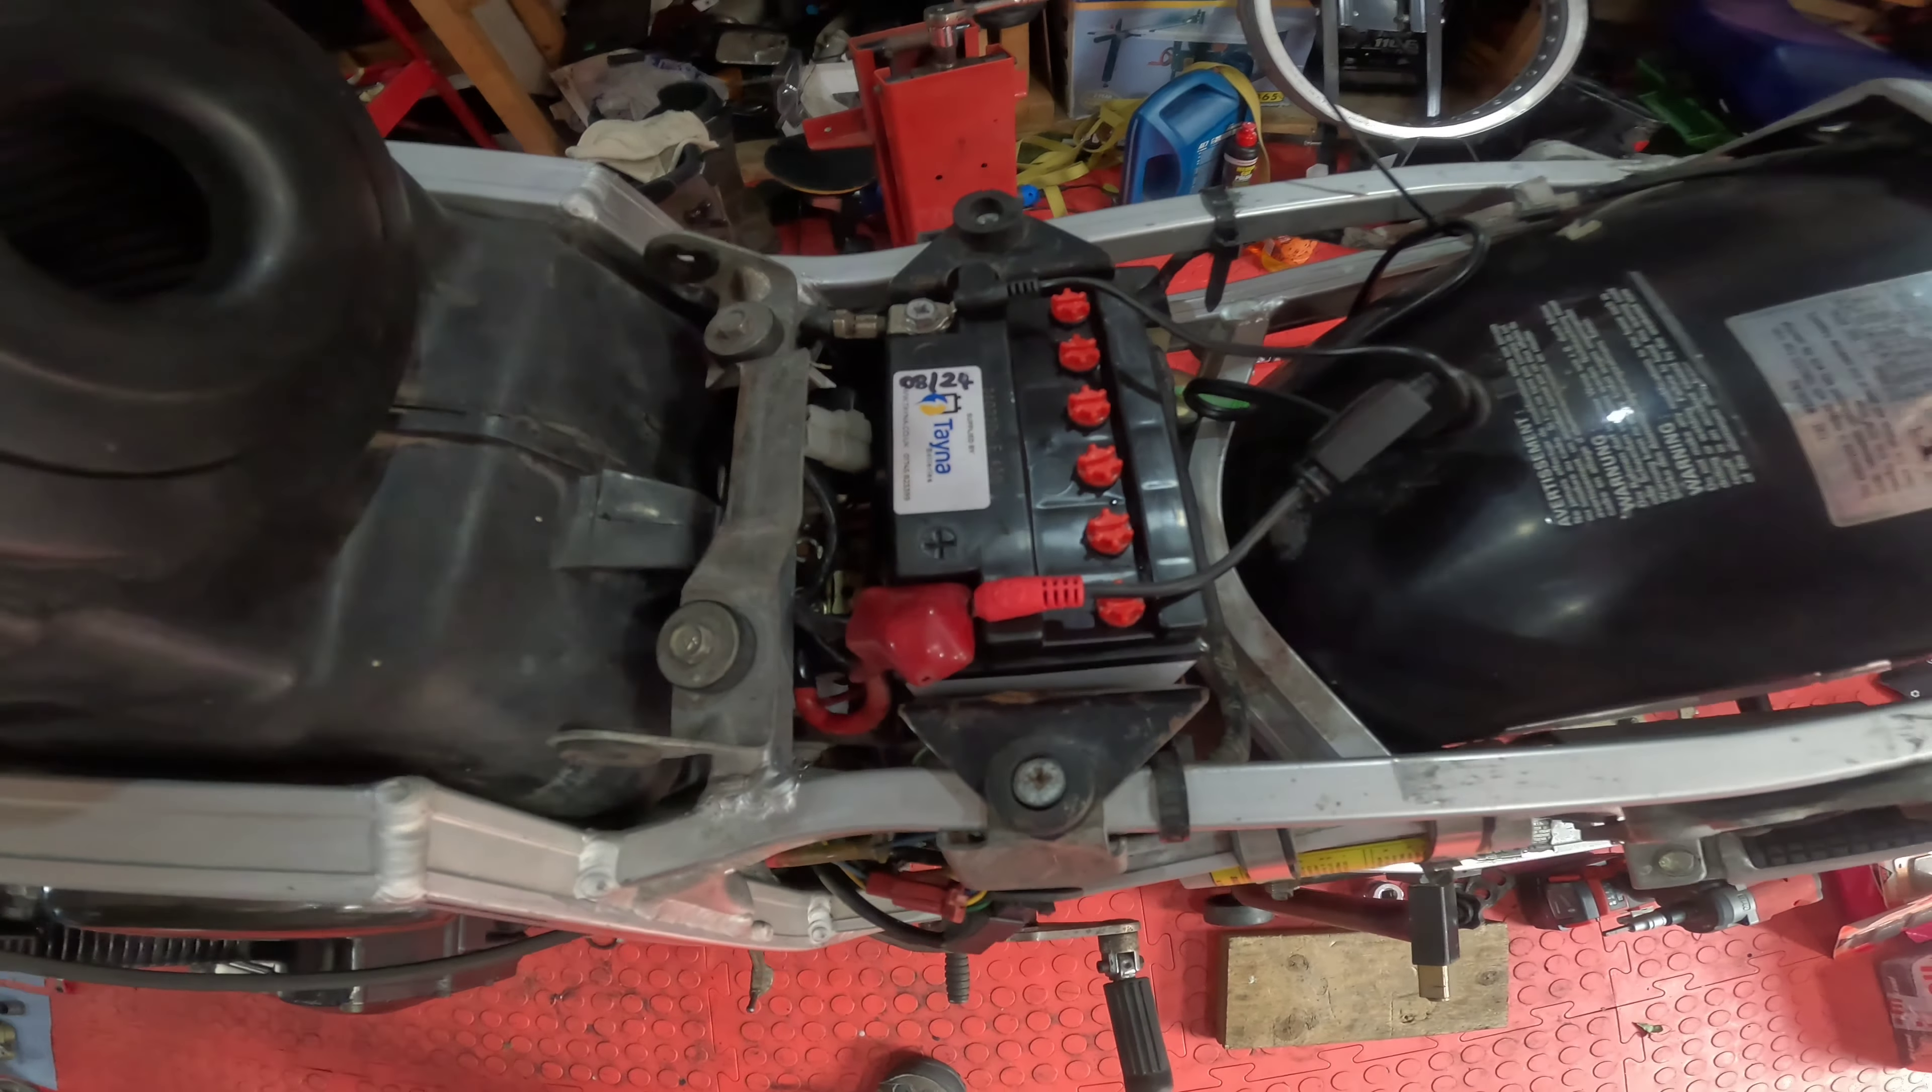New battery on there so that's done.